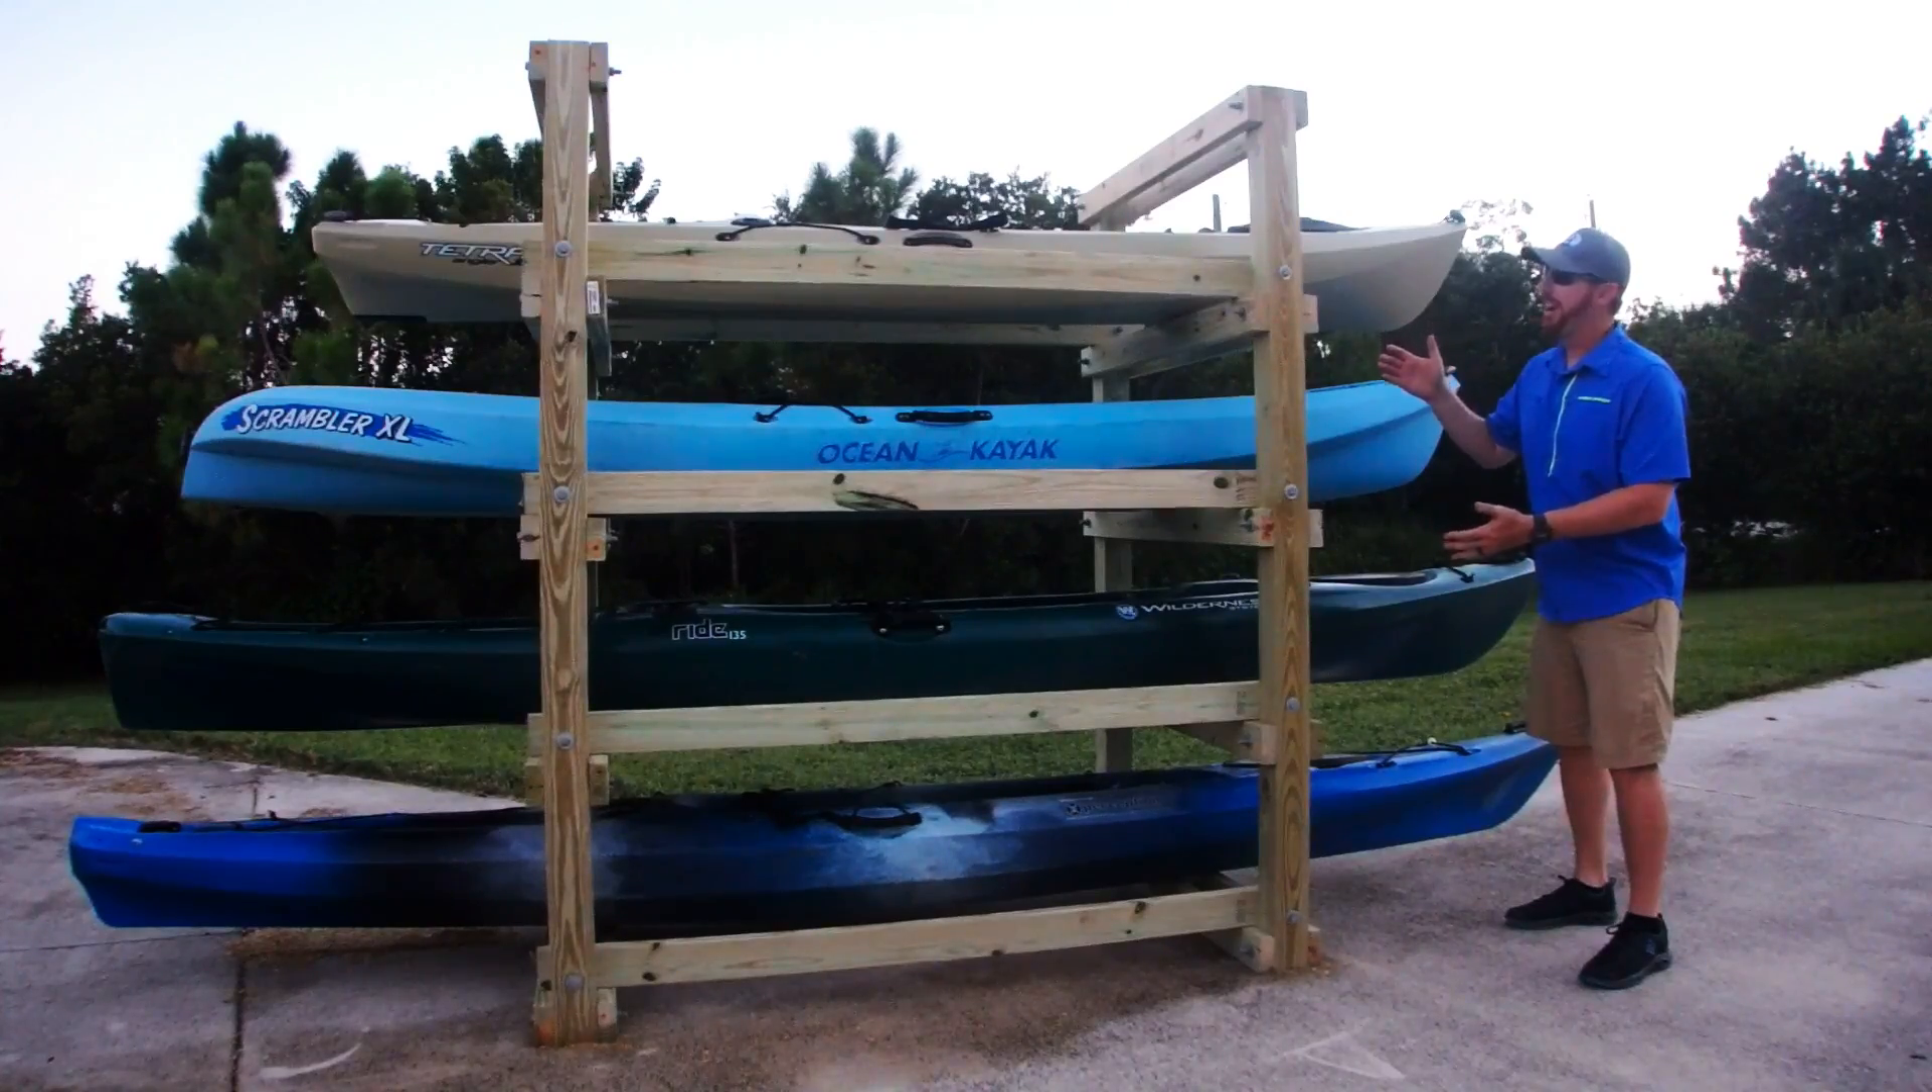As you can see, I've completed my kayak rack.